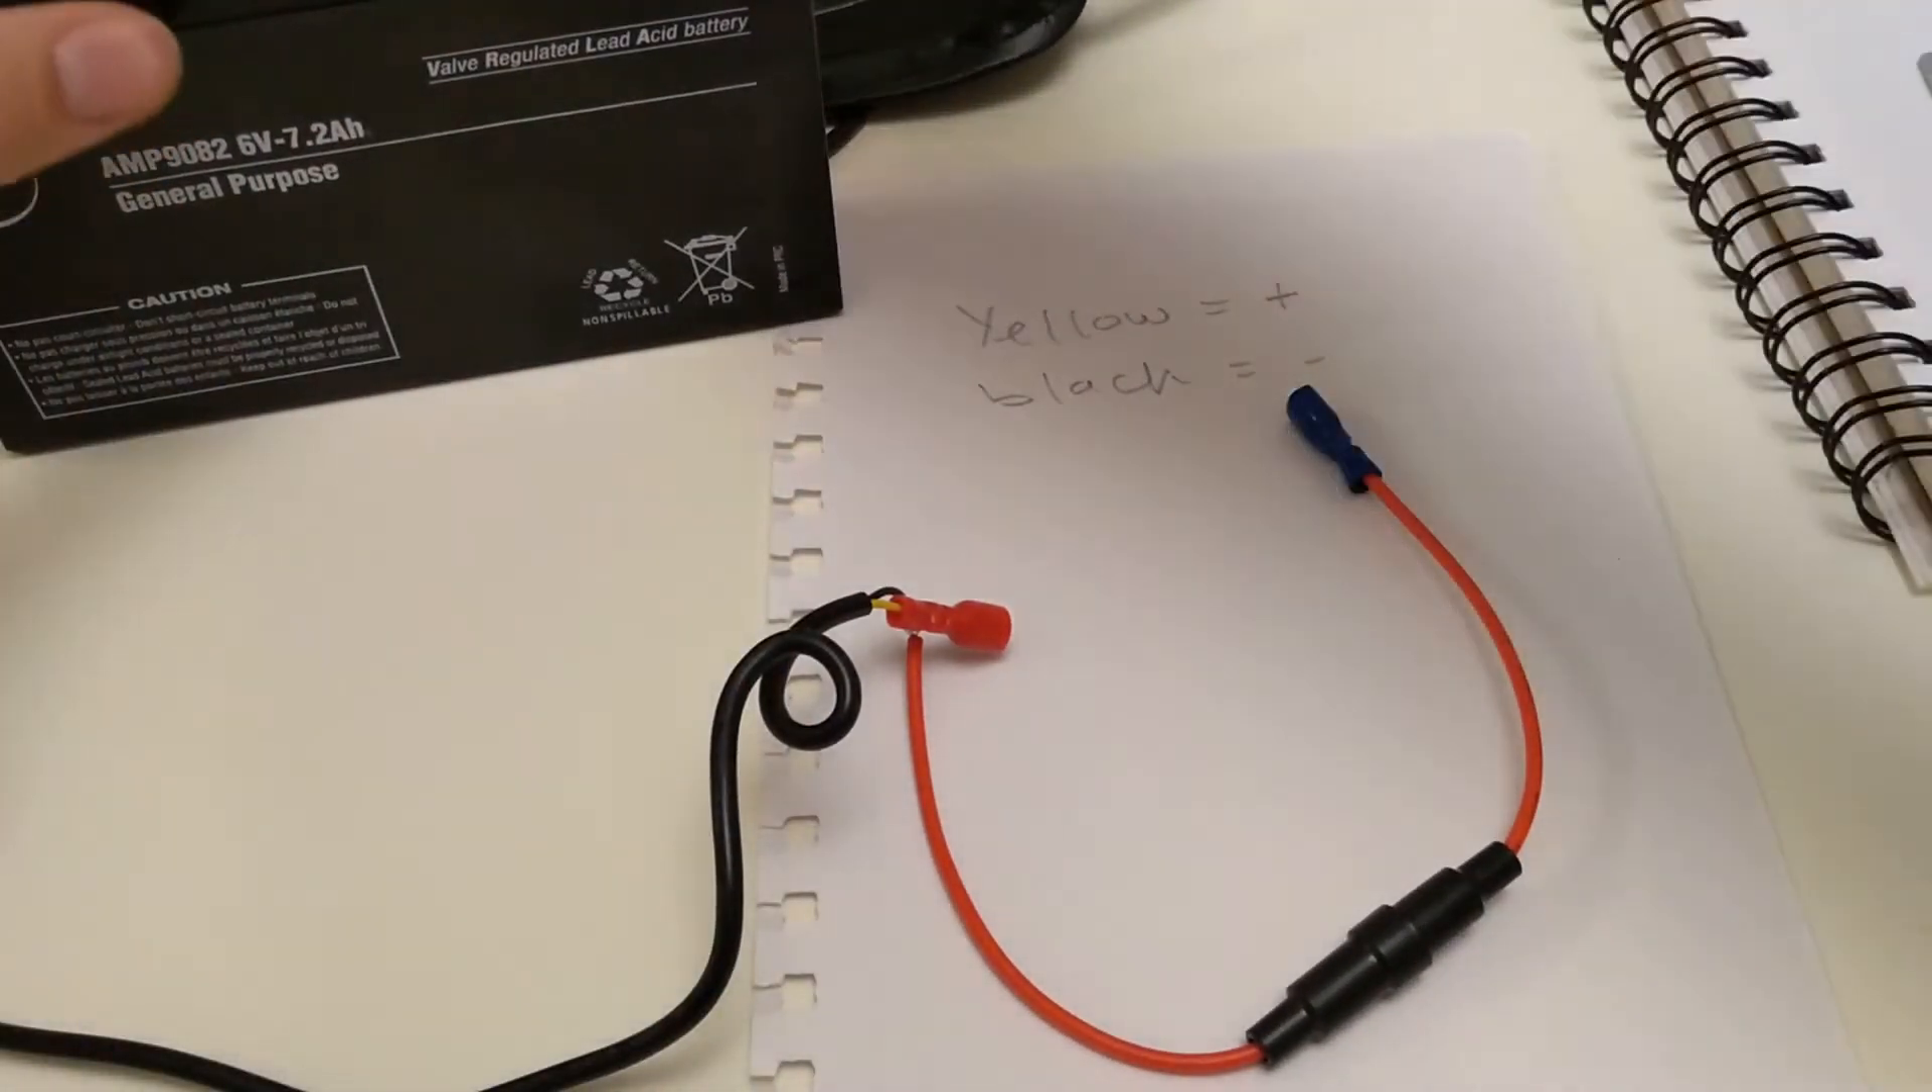Both ends of the wires should now end in the crimp connector.